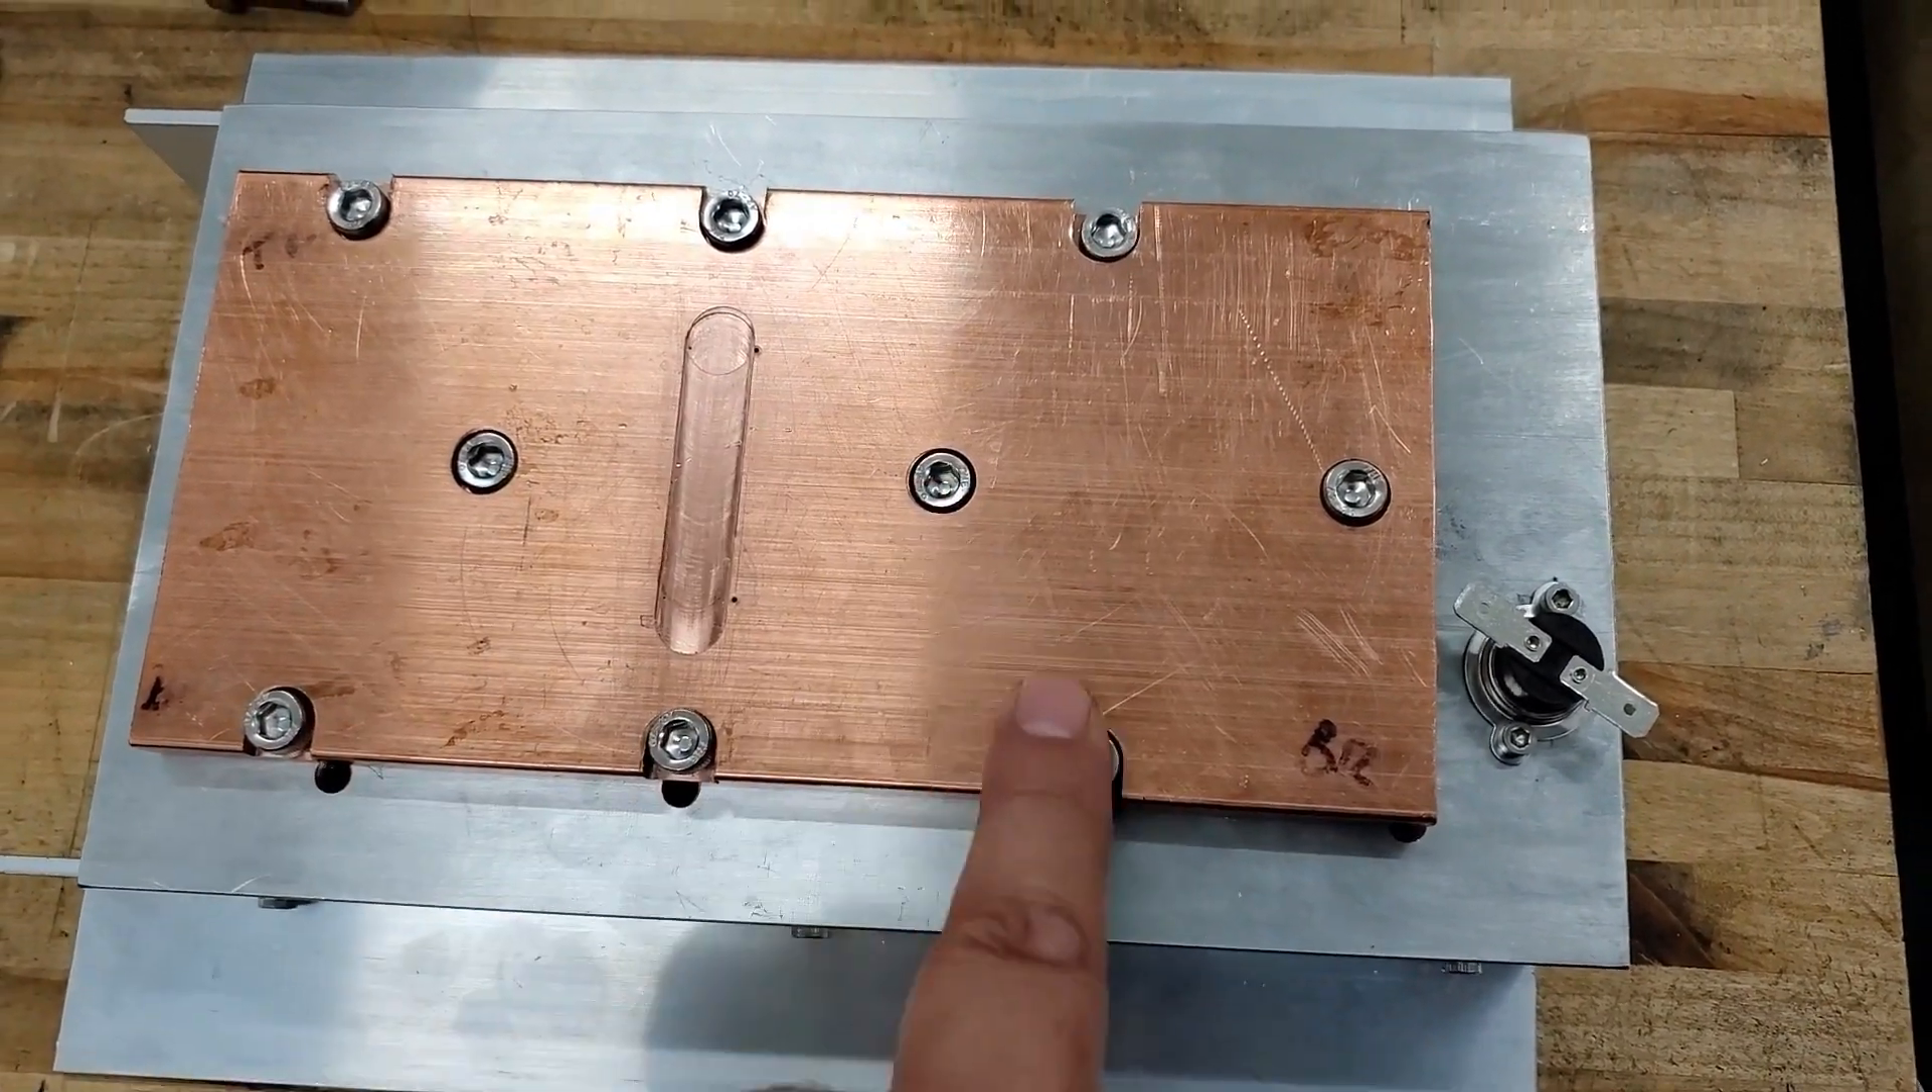All the uh socket head cap screws um are pretty much down.